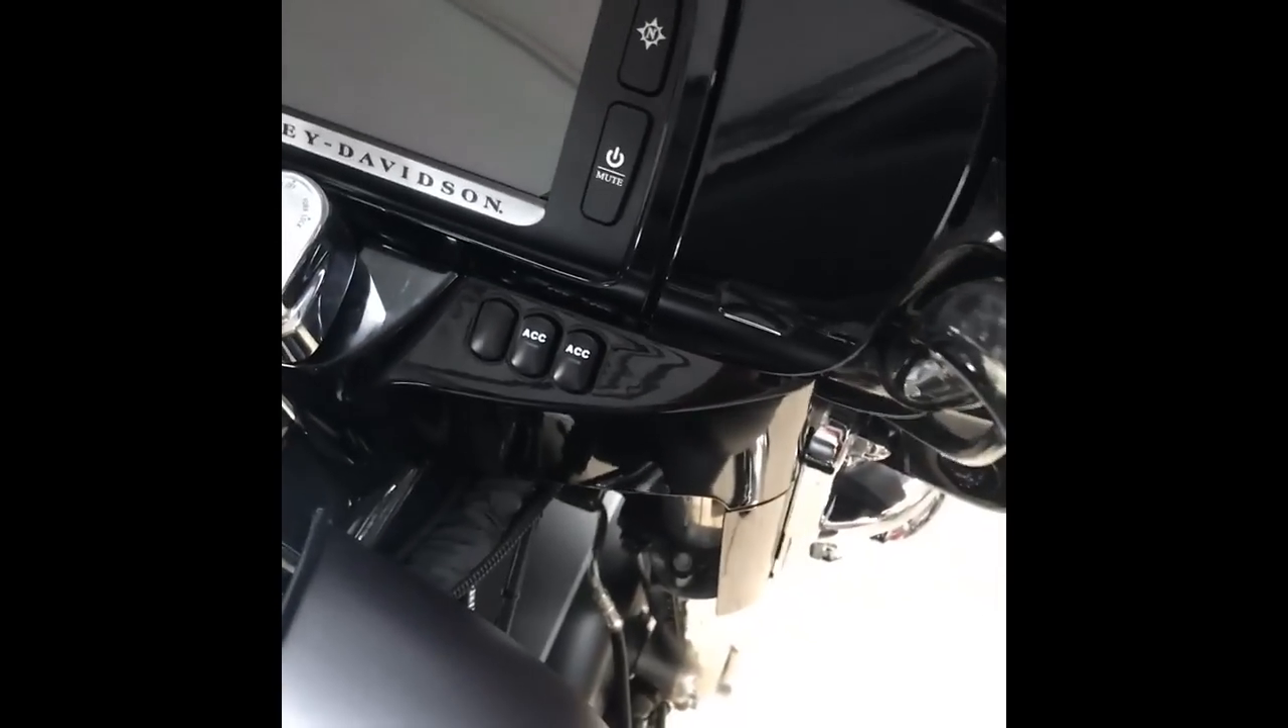Okay and here are the installed switches ready to go.